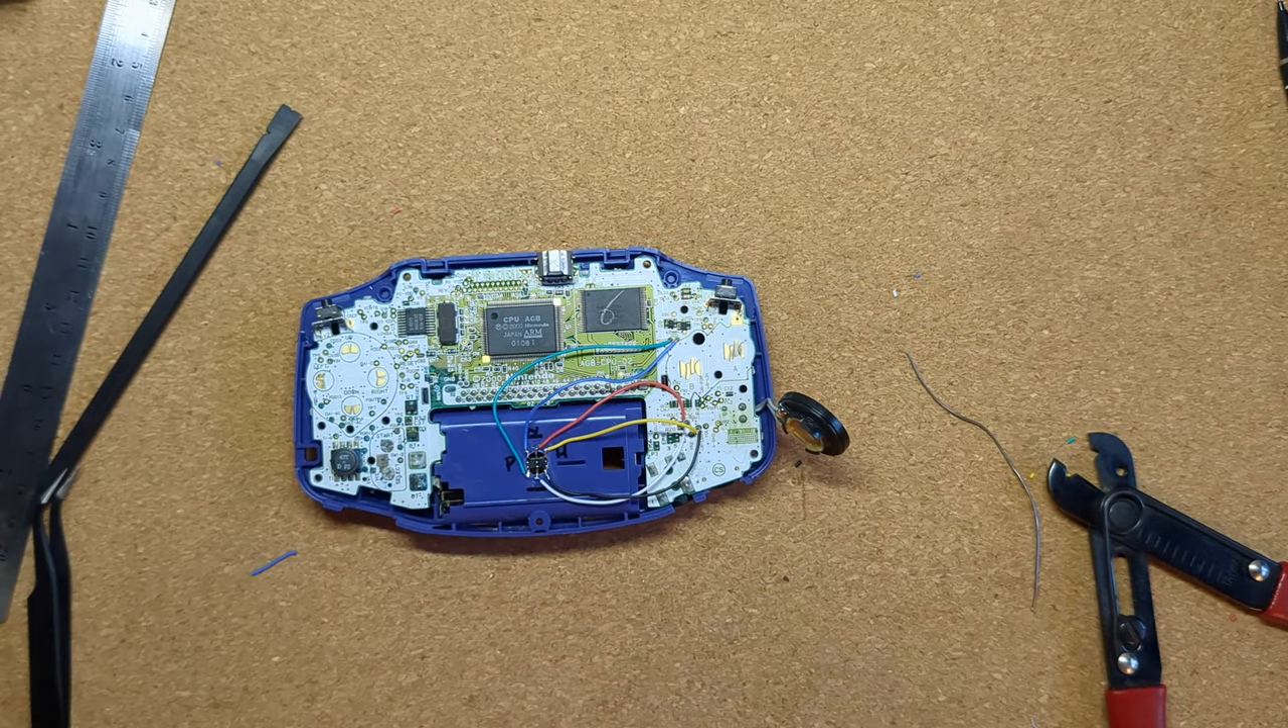And there we go initial wiring complete now i've just got to try and route it neatly.